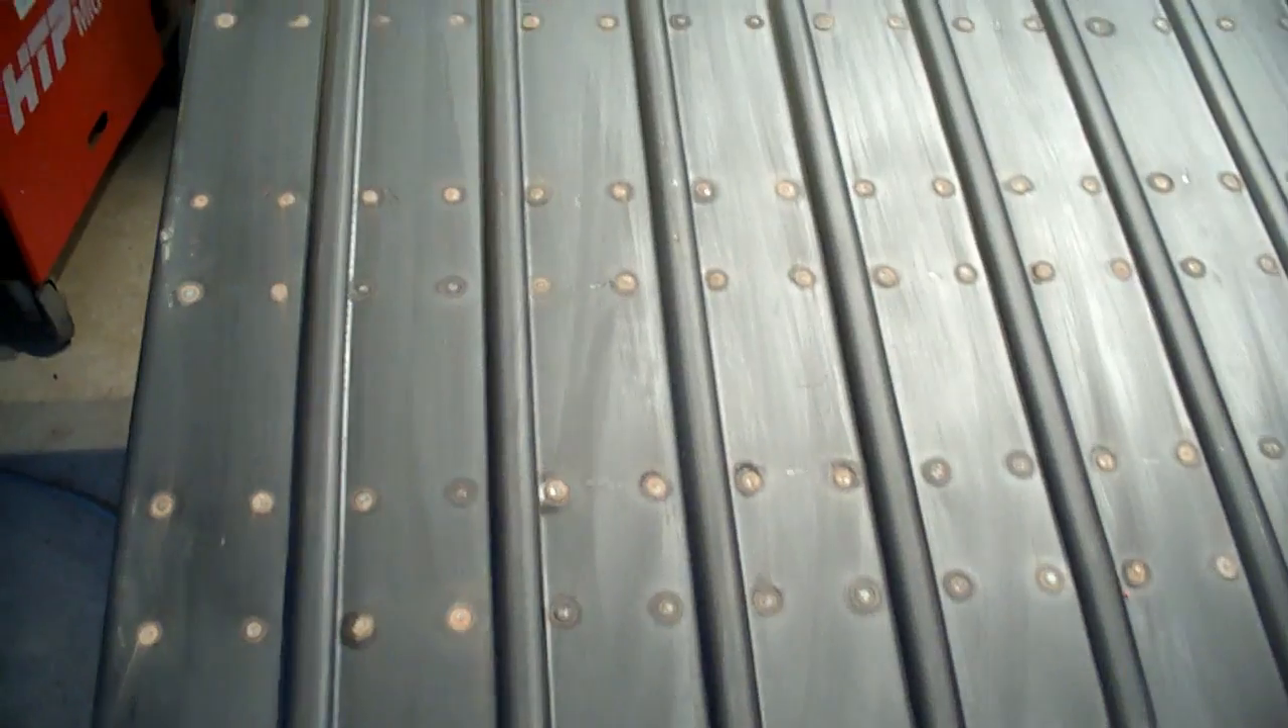Here is the final finished floor i've got all the spot welding done.